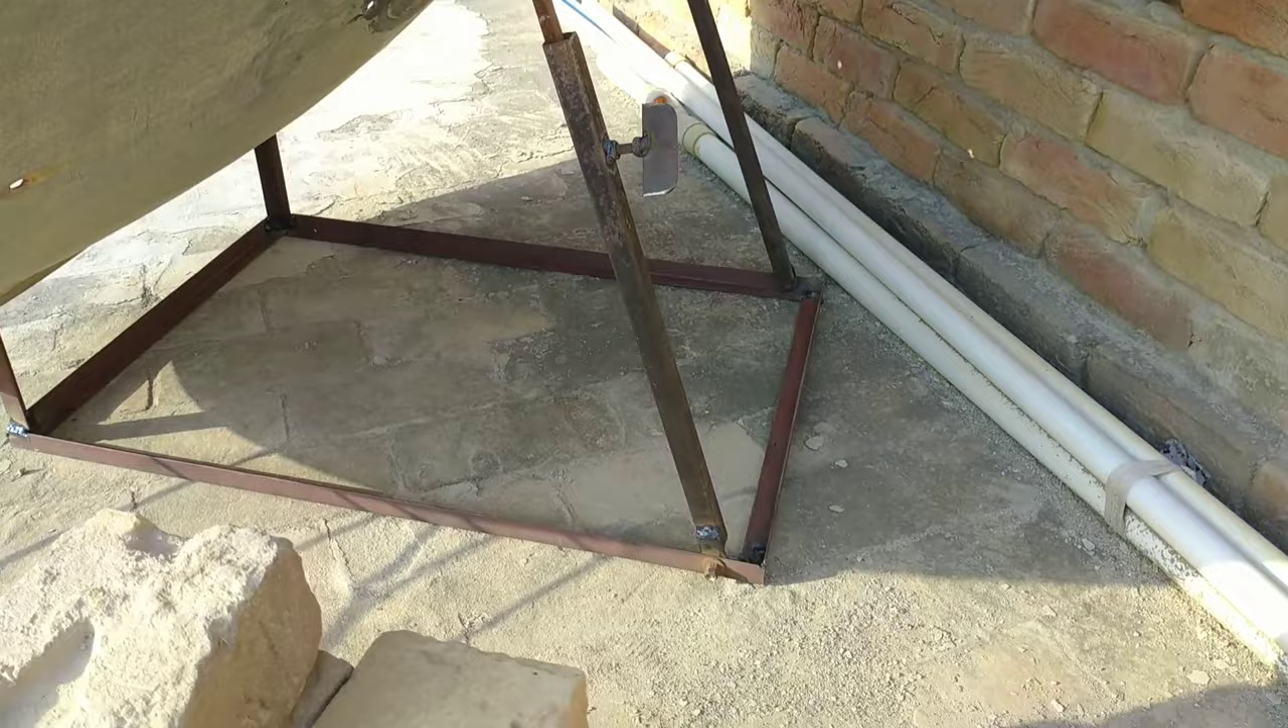یہ دیکھ لیں دوستو اس اسٹینڈ کو میں نے لگا لیا ہے۔